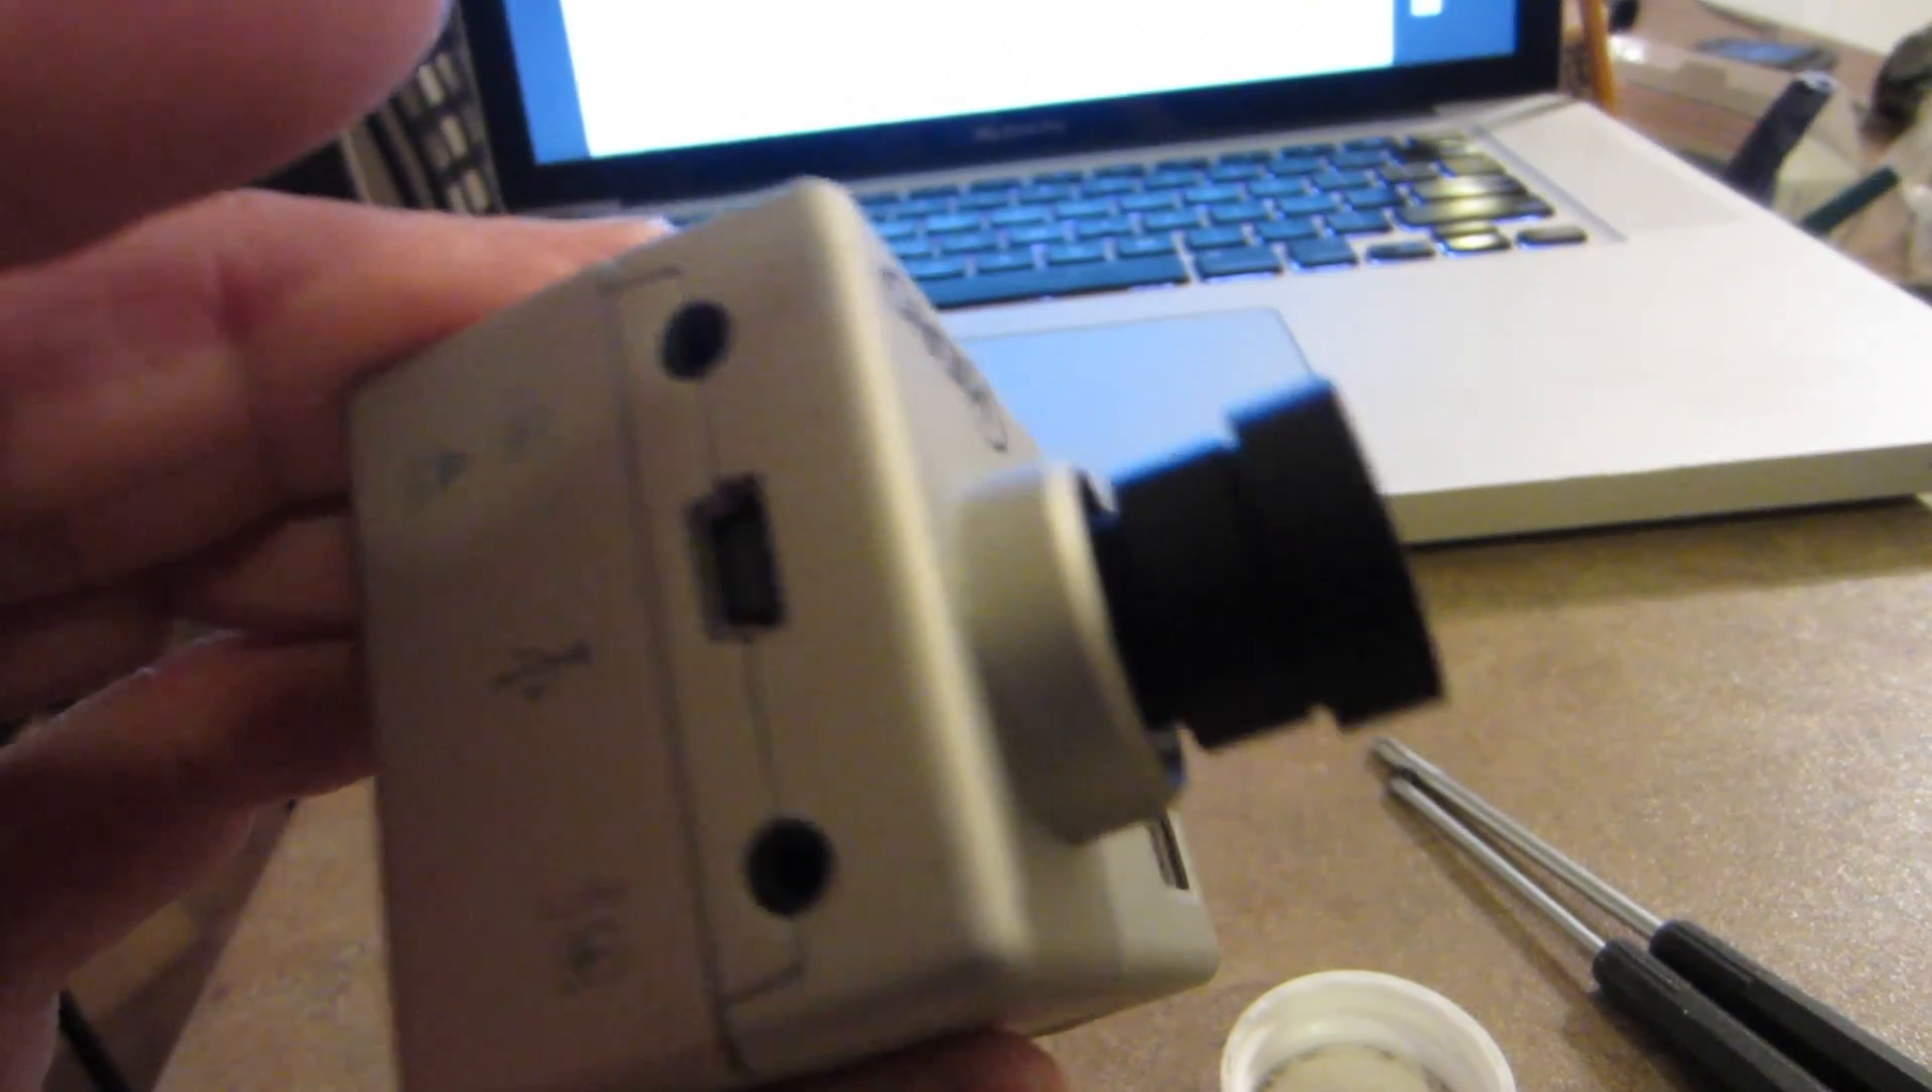And here's the camera. Back together again, with the new lens in place.